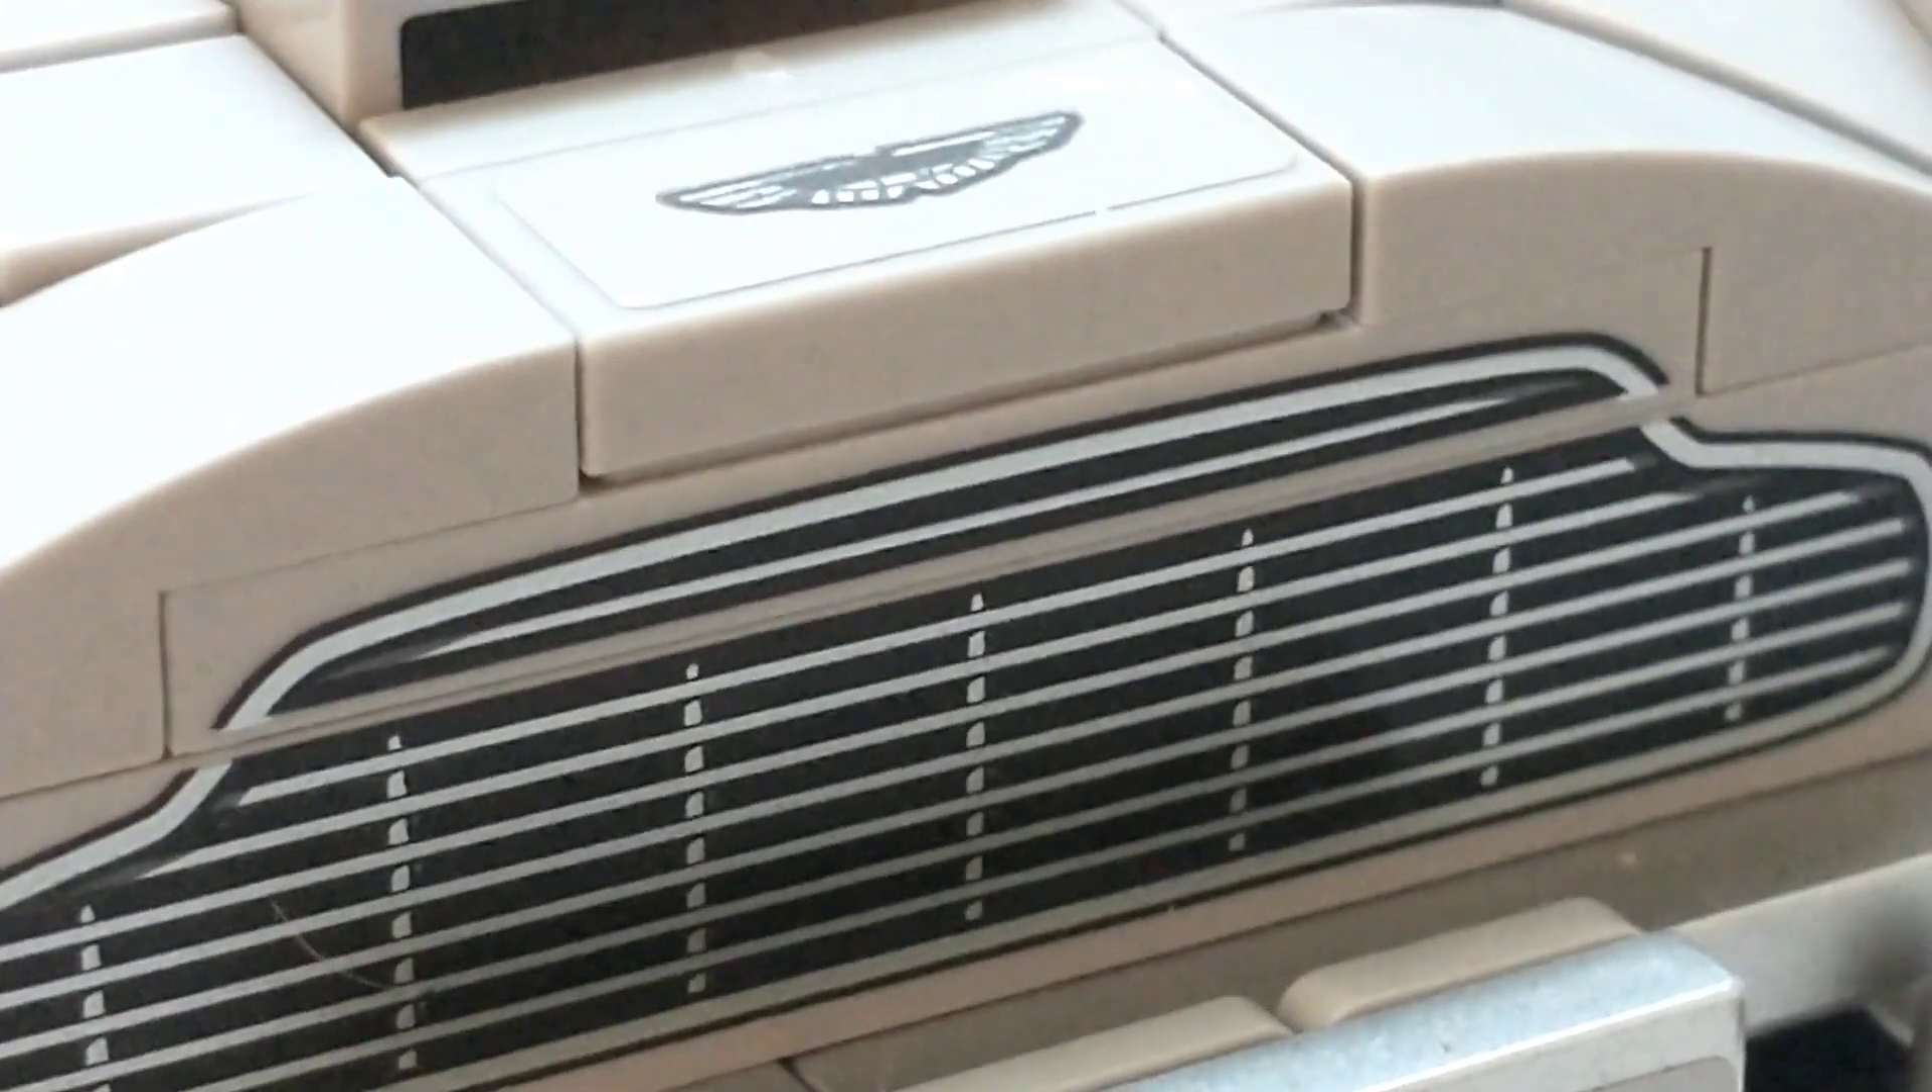The front grille of the Aston Martin looks really nice. It basically uses two pieces, which does create a small gap, but it's not really super noticeable, so I don't mind it that much.